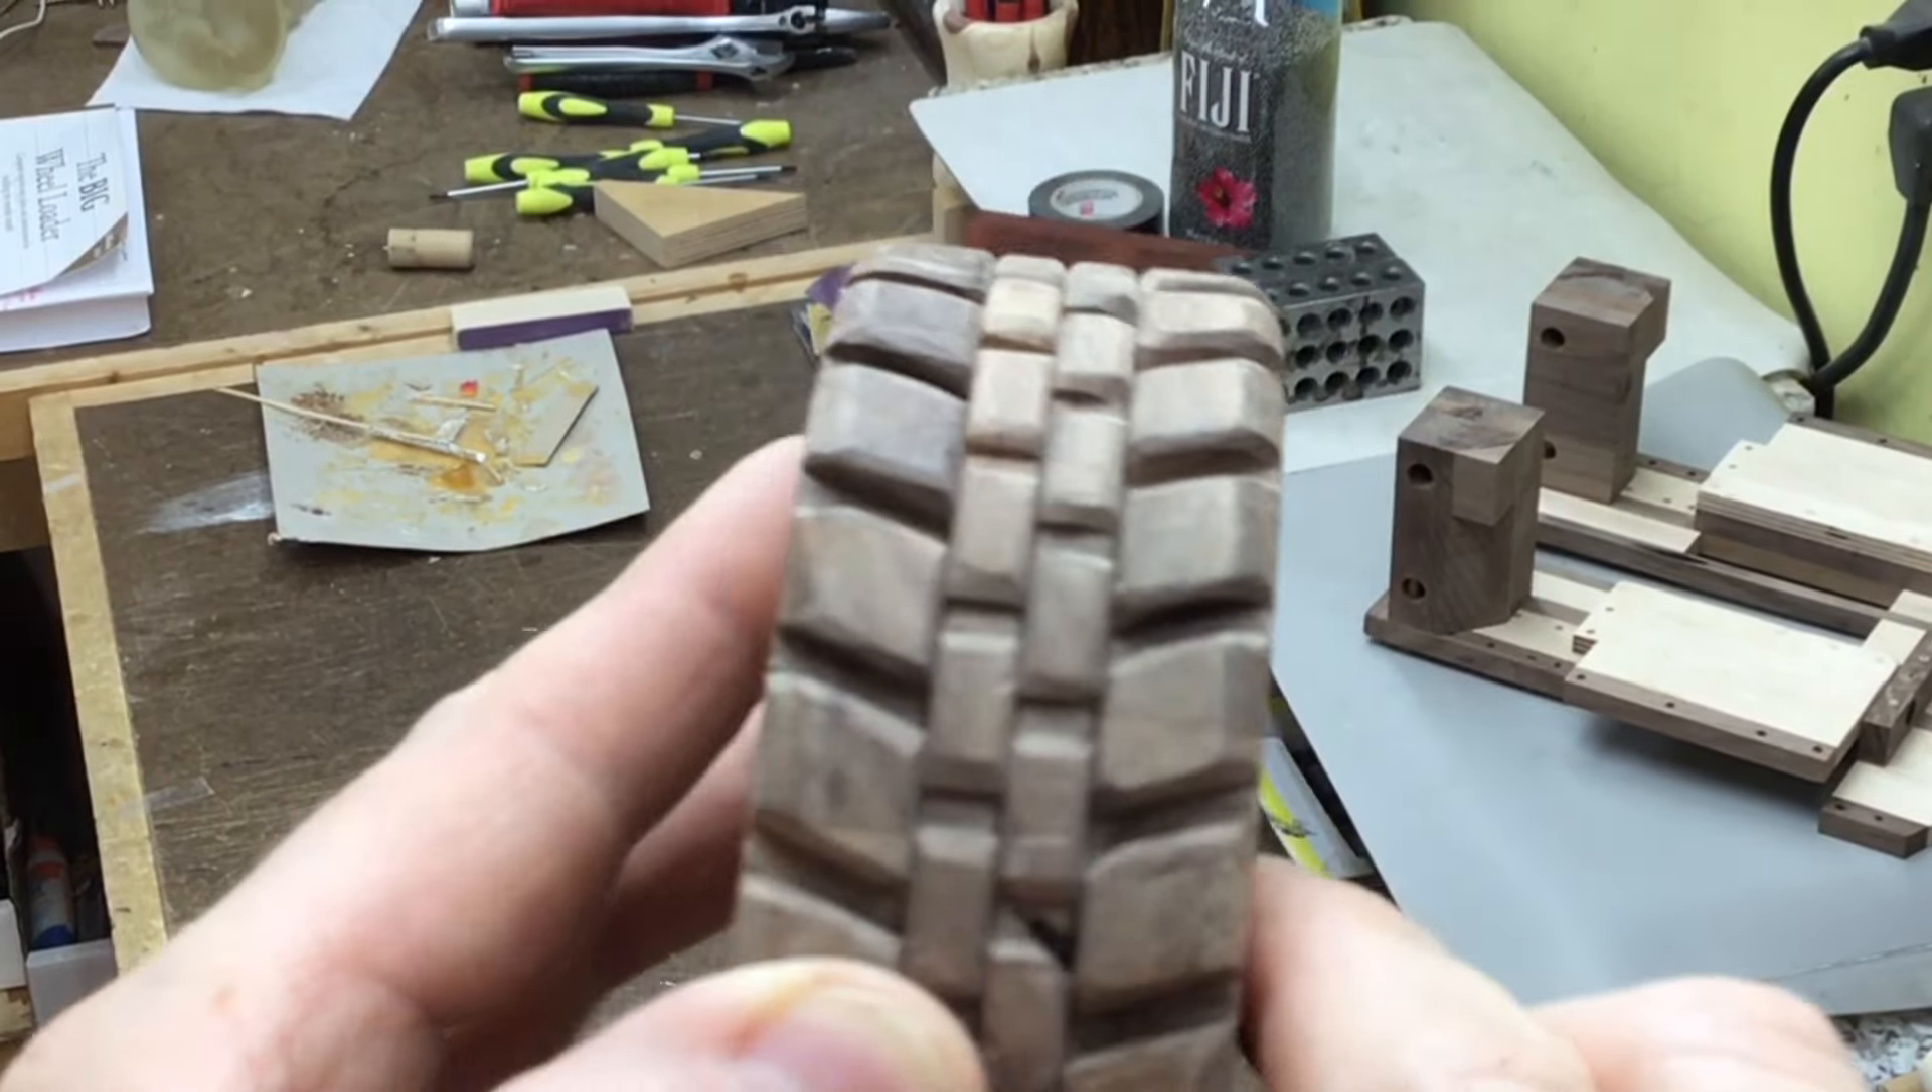And here is what it looks like once I have the wheel discs all sanded and glued together.